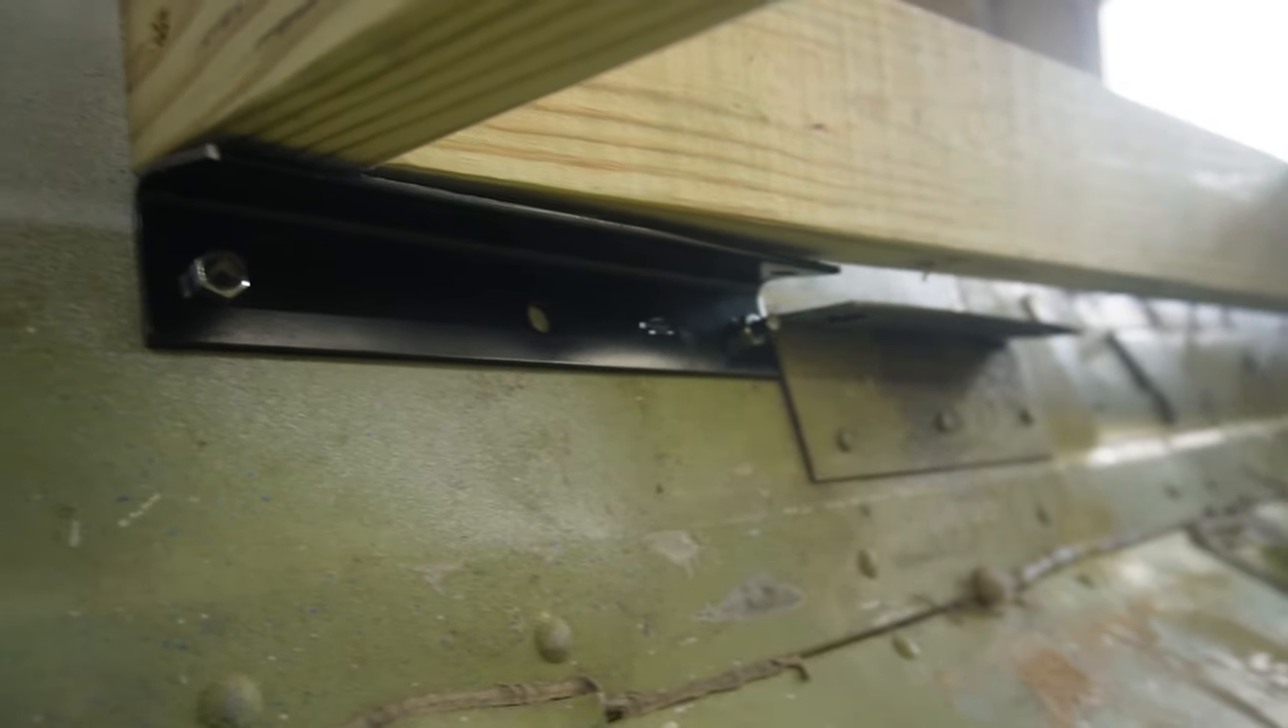And the way this is supported is that we mounted some metal brackets on the side here, some metal angle.